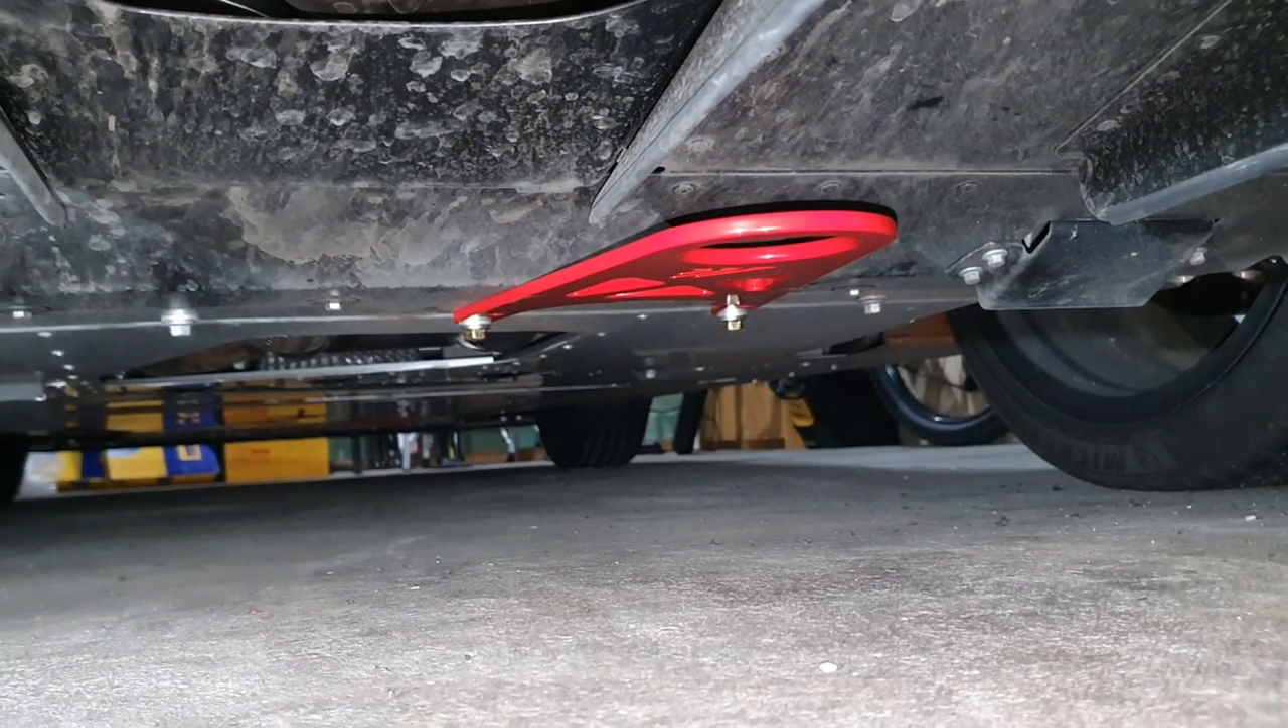There you have it the rear tow hook is installed it's pretty easy just two bolts there.